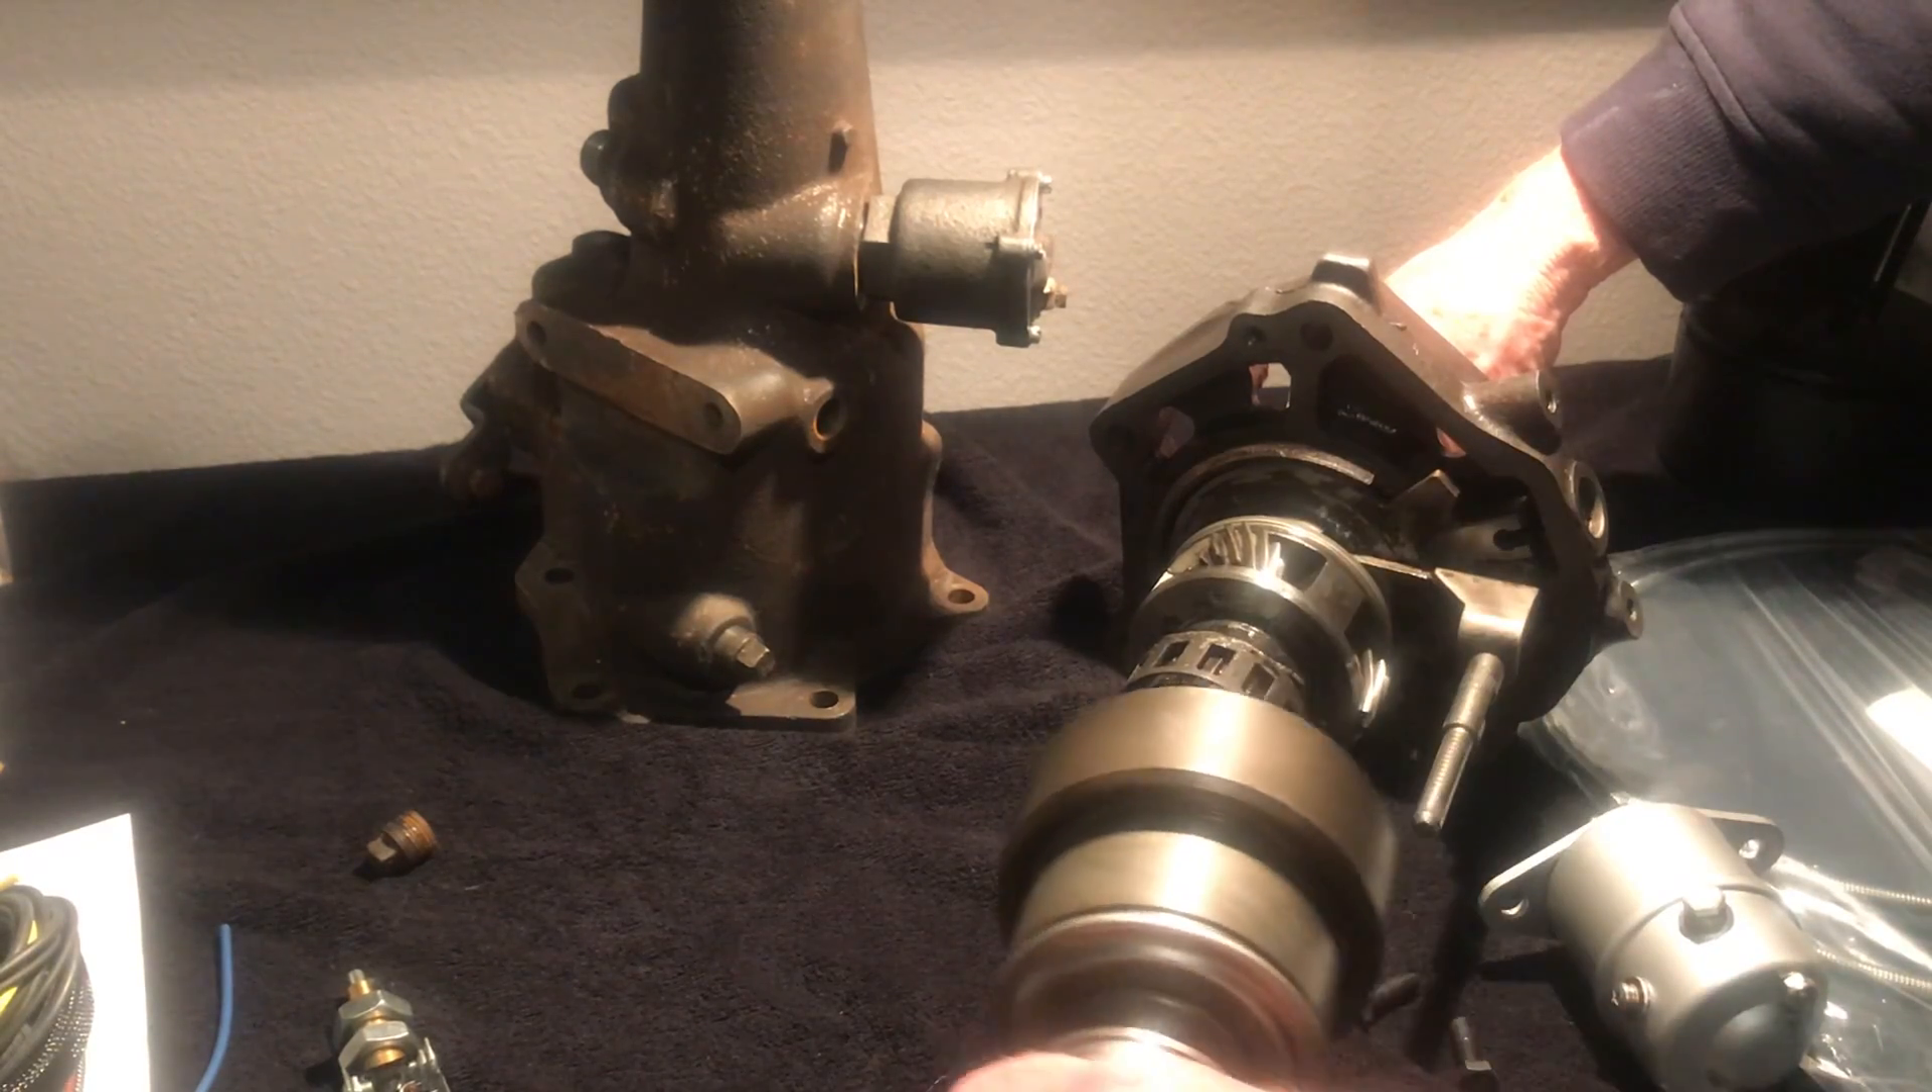So what we've done is we've disassembled this so you can see the inner workings of the overdrive and the electrical mechanical pieces of it.